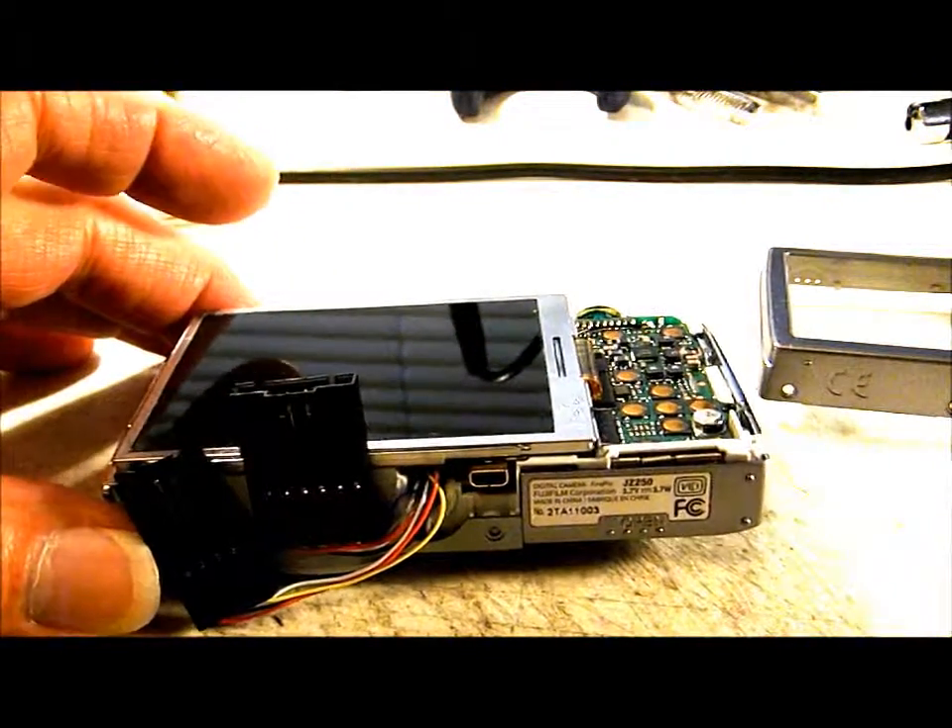I've got most of the camera back together now except for putting the back cover on.